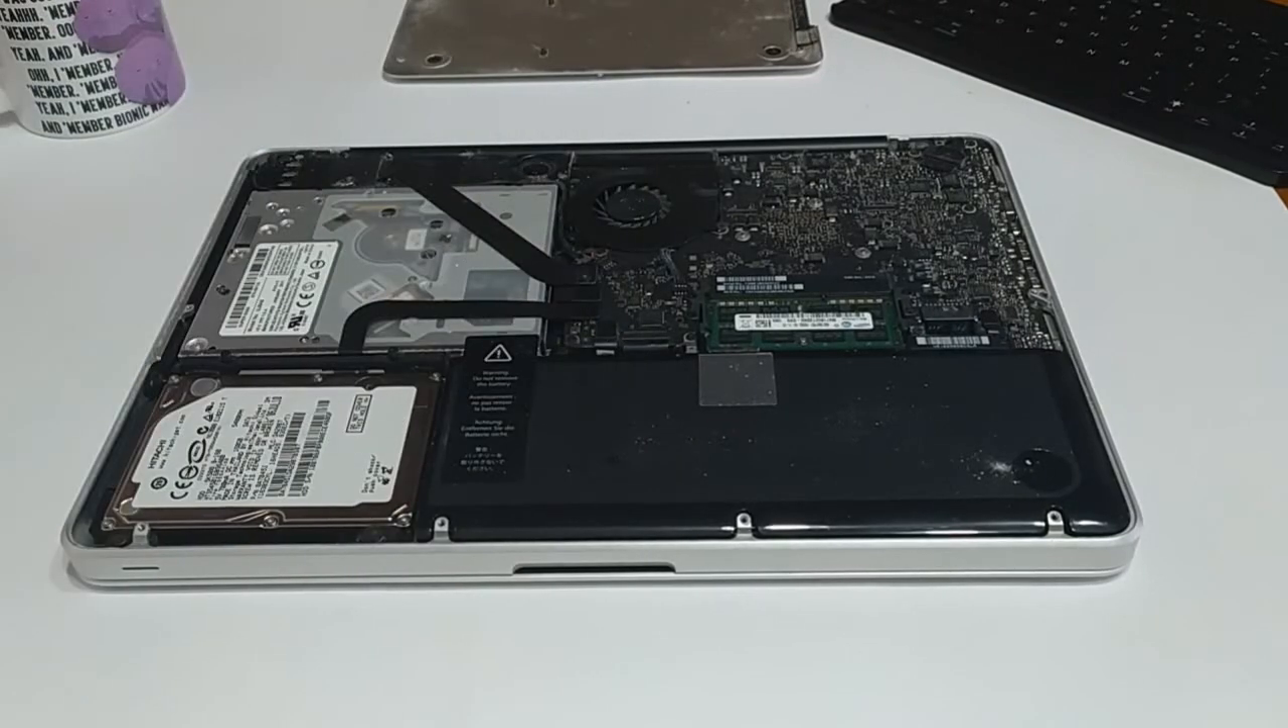Okay, guys, so as you can see, we have the back panel taken off of this Model A 1278 MacBook.